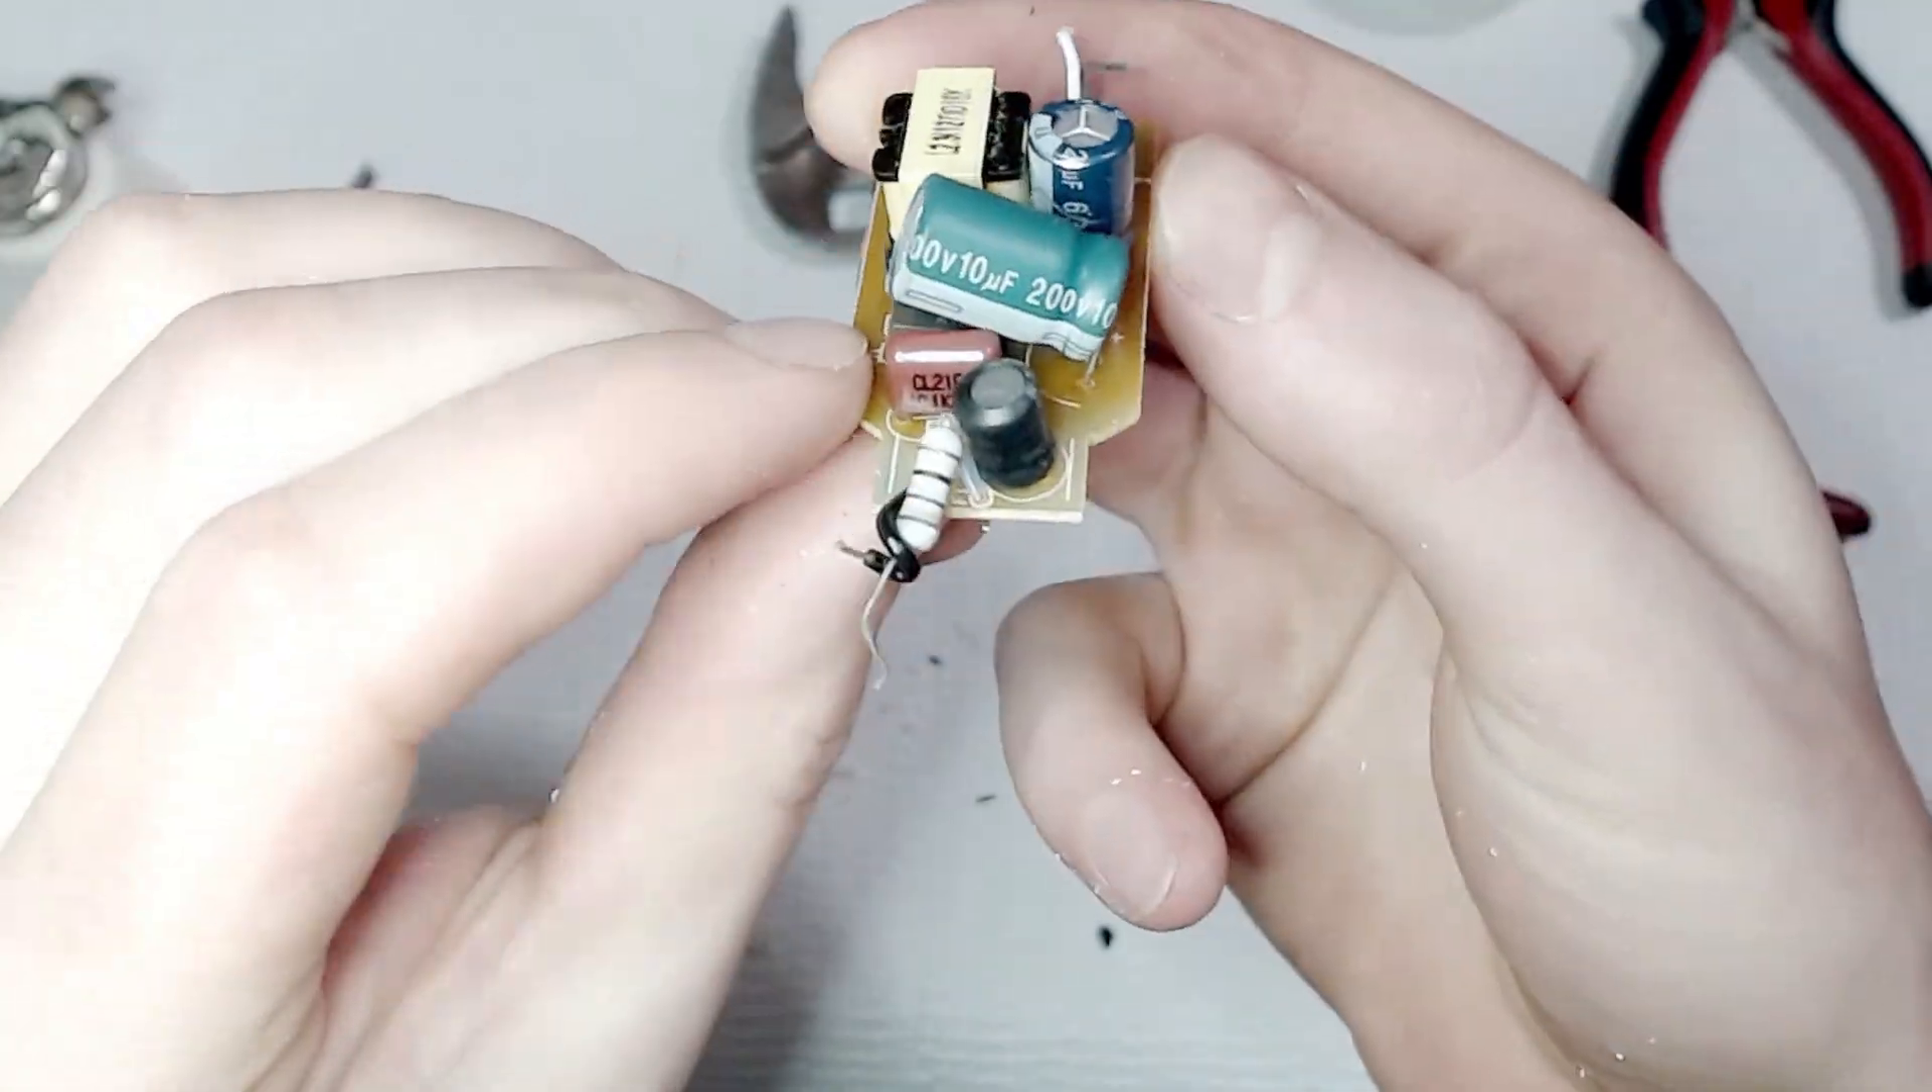Now we have the LED driver circuit PCB extracted from the LED light bulb.